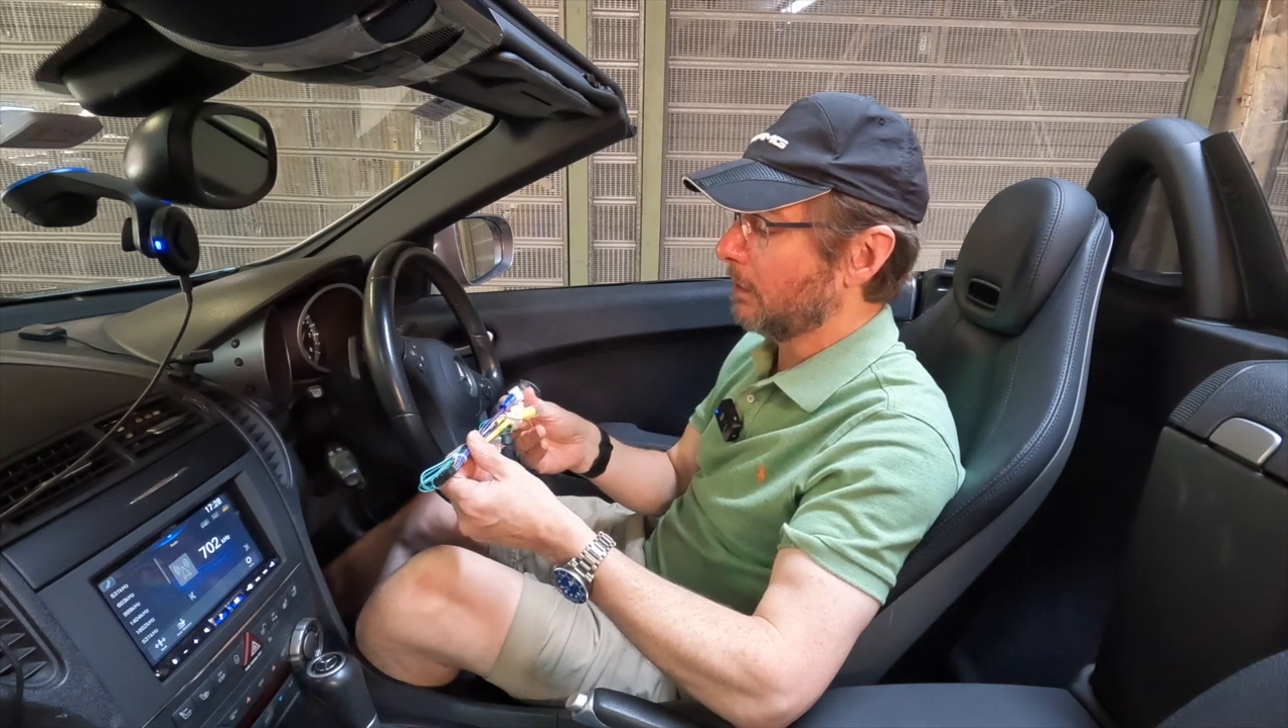The other thing that I haven't connected is this harness here.